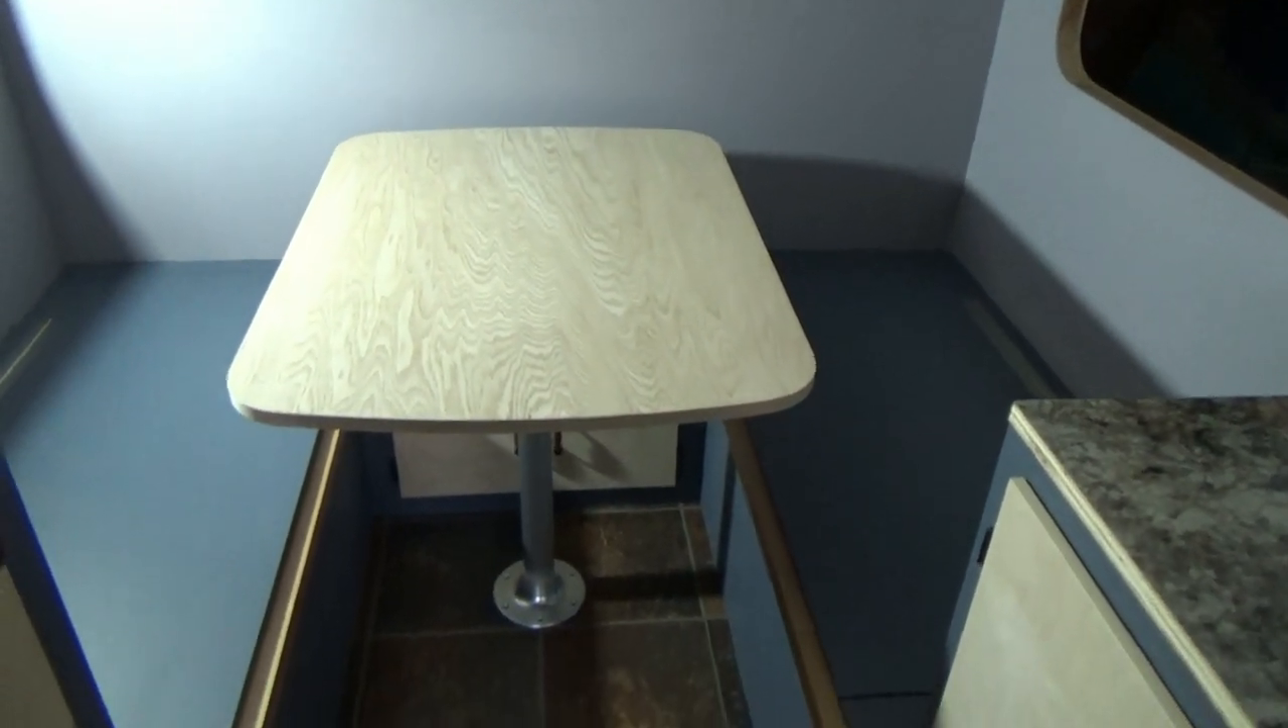And then here is the back table in place.